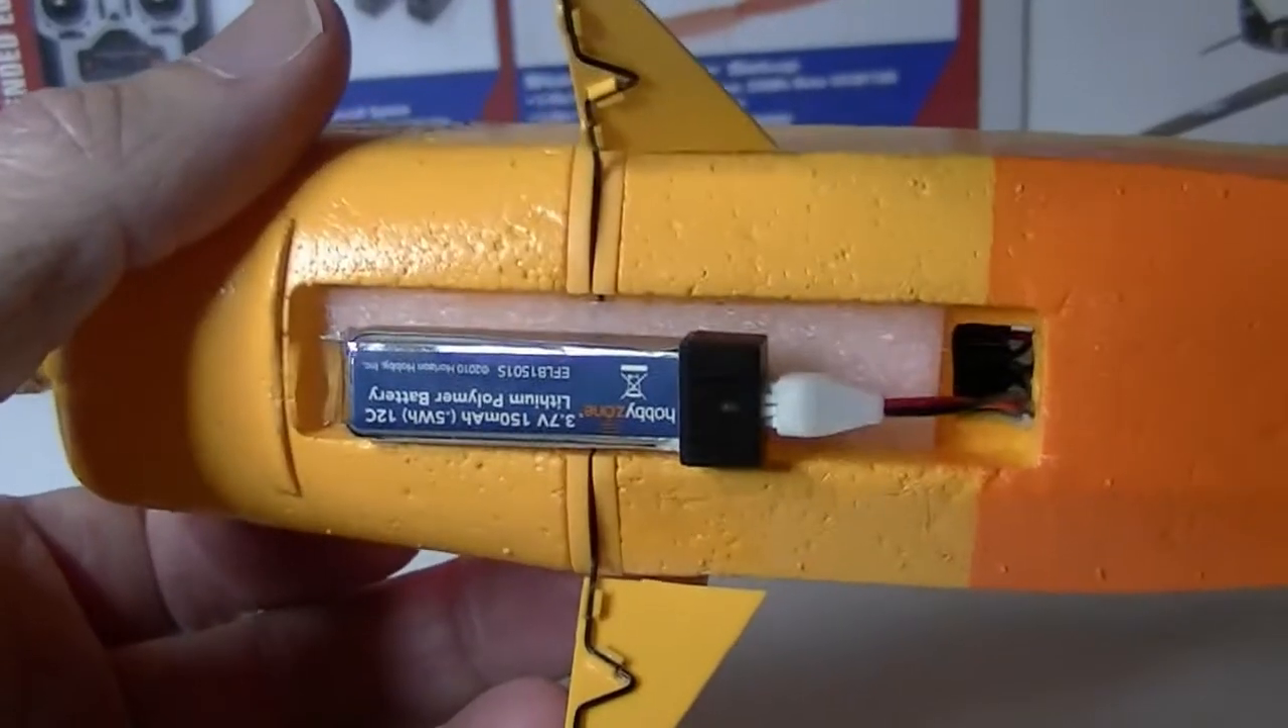I've got this one cell battery plugged in now on the bottom of the plane.